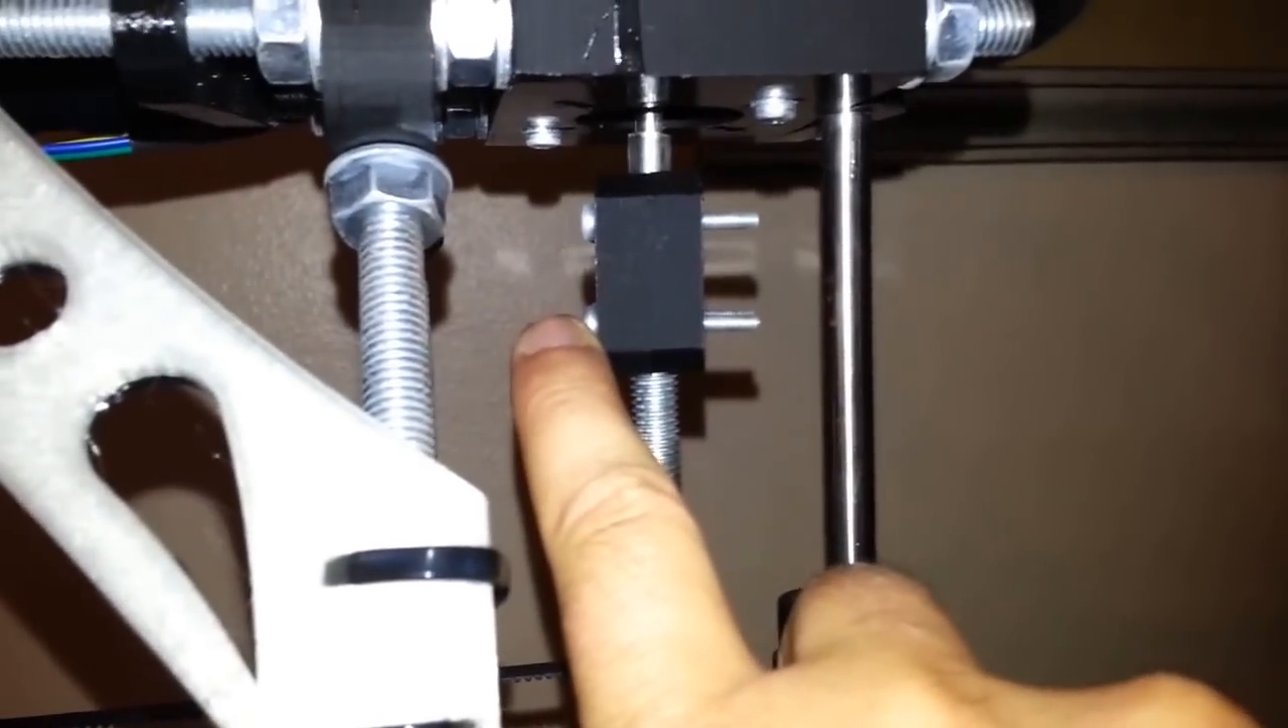And I built my Prusa with these couplers and you can see these screws stick out on one side and flush on the other.